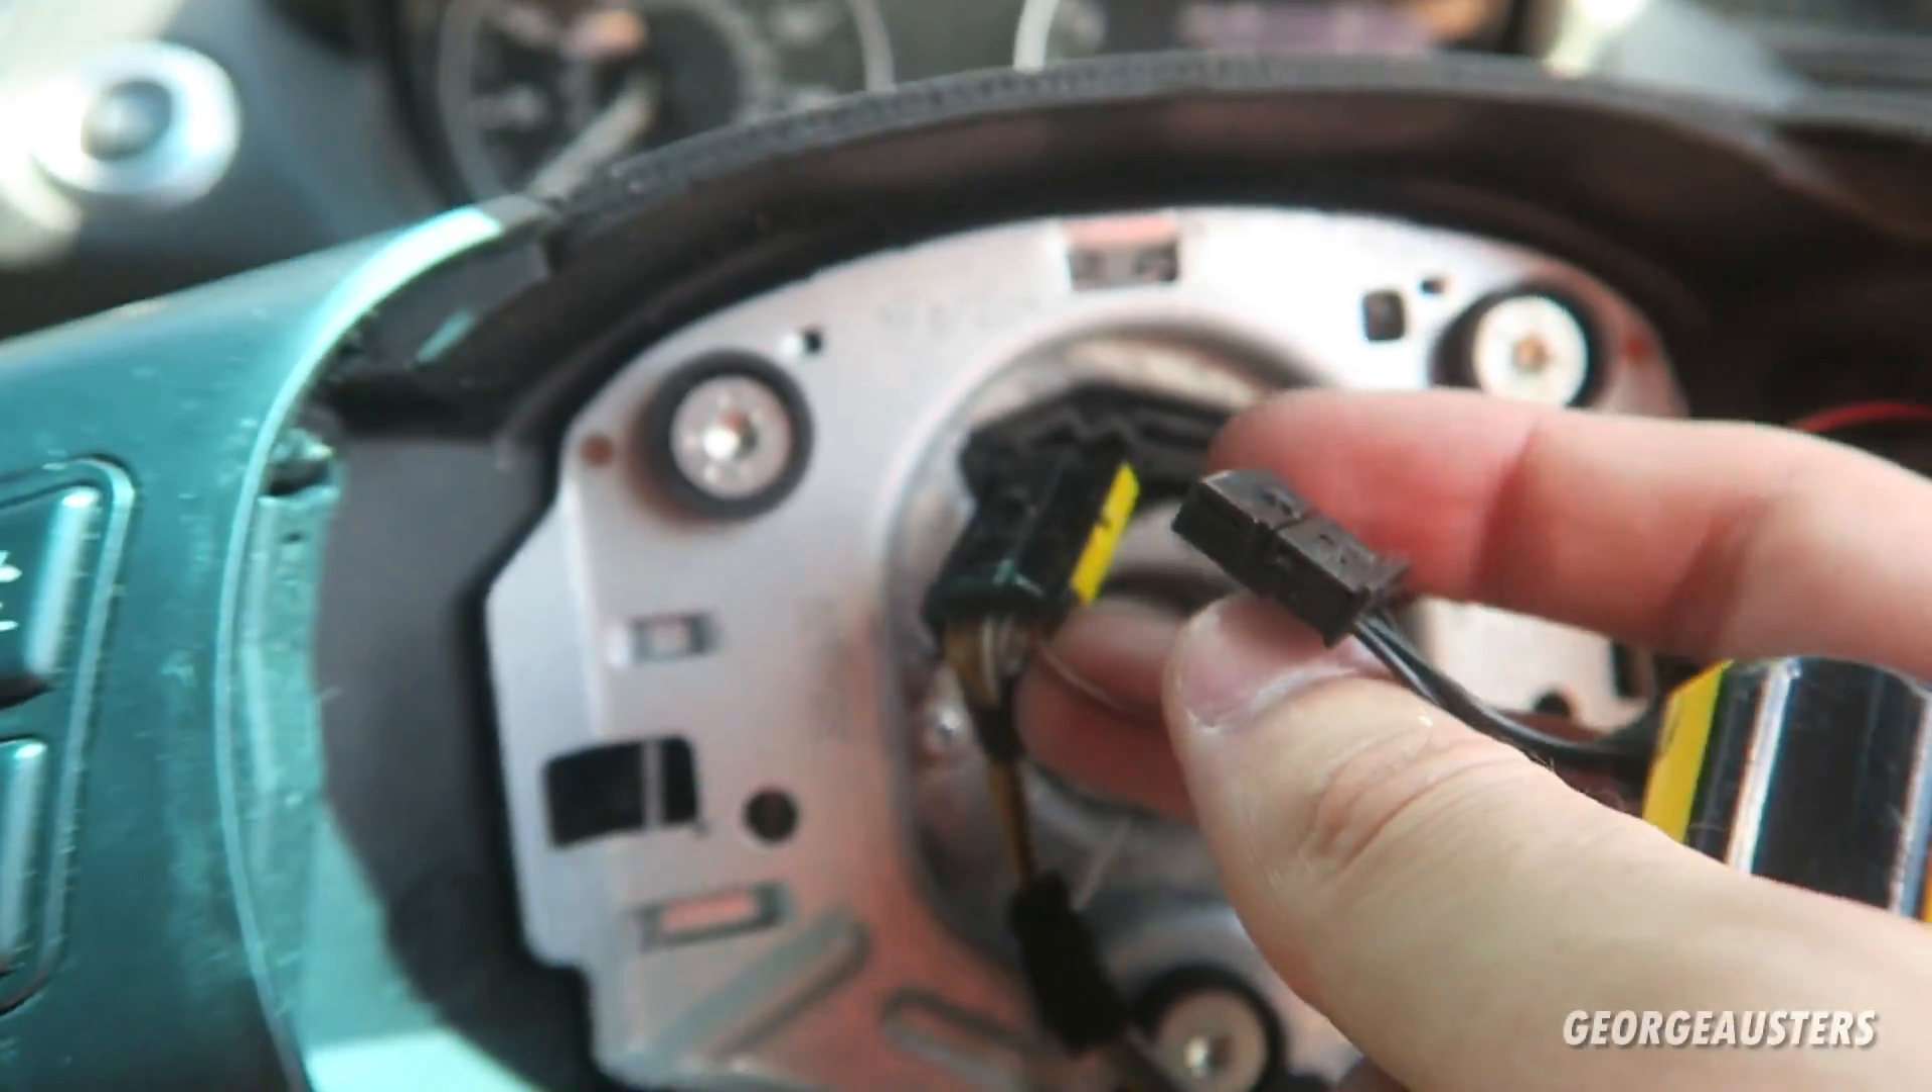See these two connectors unplugged and now the steering wheel can be removed.